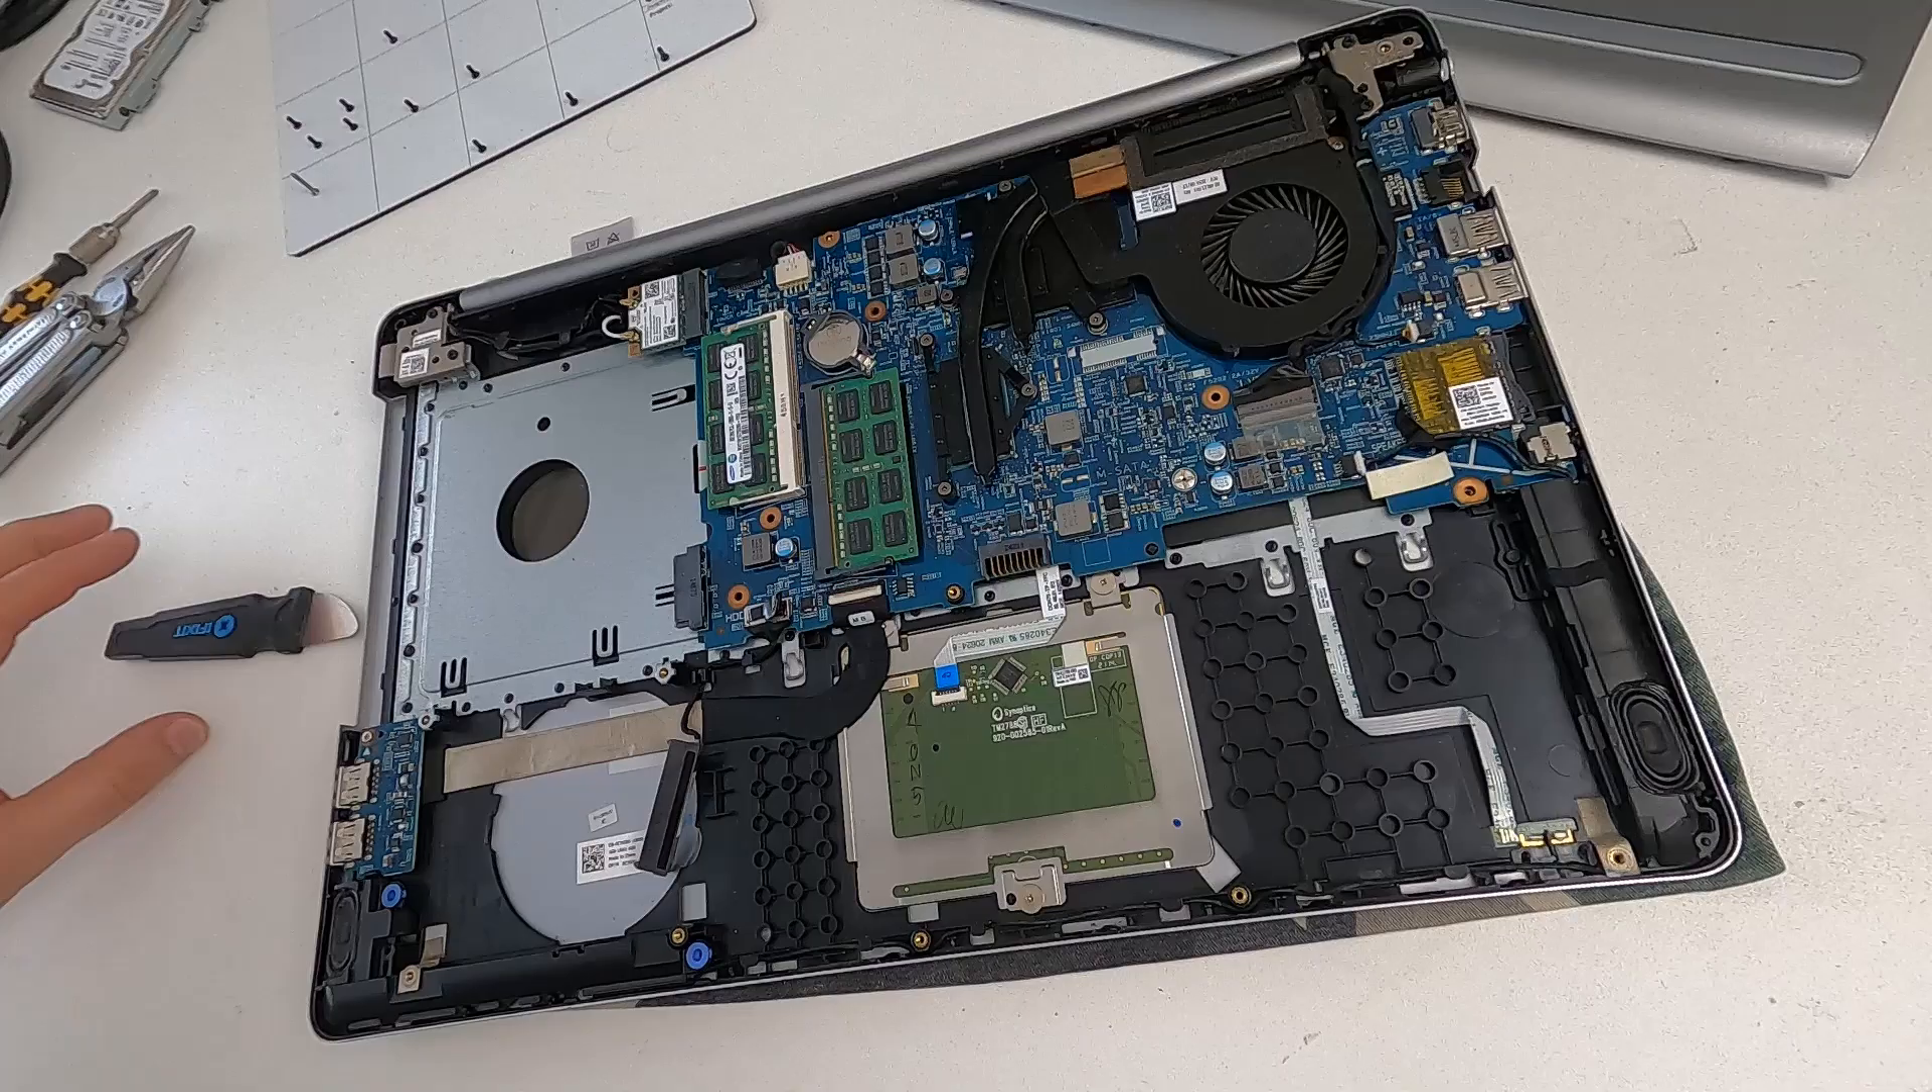And with the back cover off. We now get a closer look at what's going on inside.